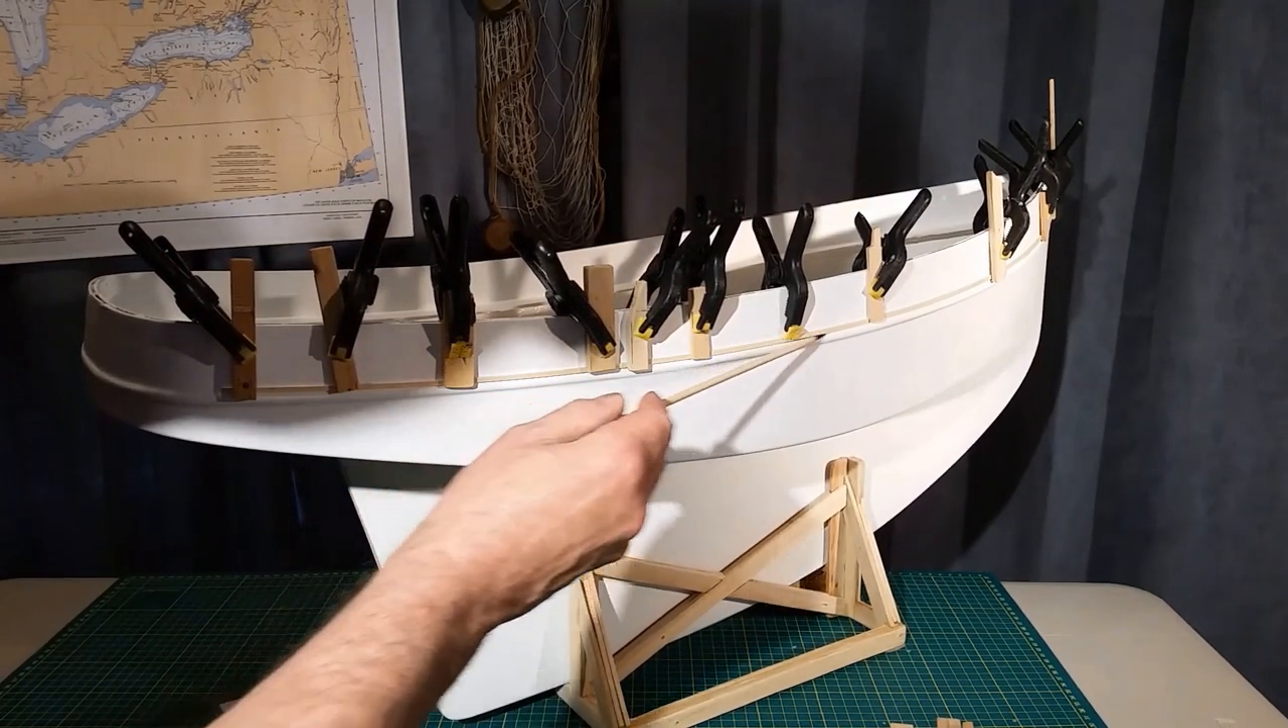So I have the 1 16th by 1 8th strip temporarily clamped in place just above the gunnel.